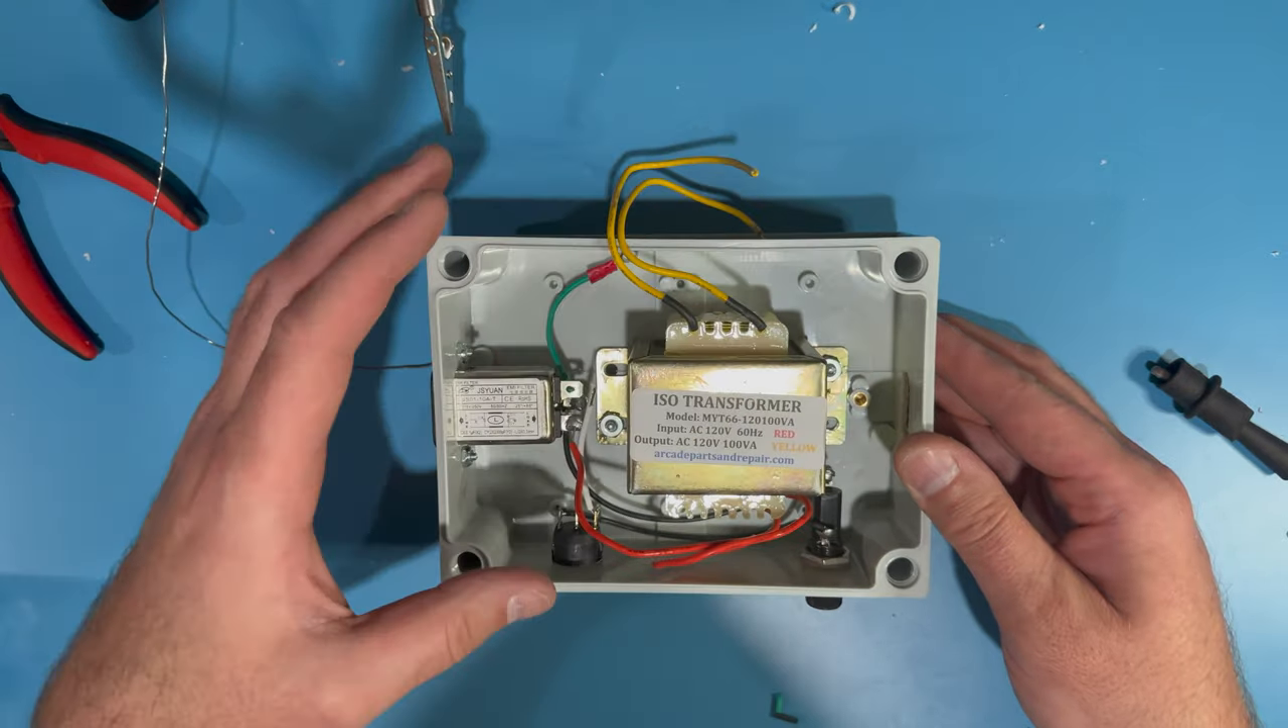I have temporarily mounted the isolation transformer into the junction box with just two of the bolts in place.